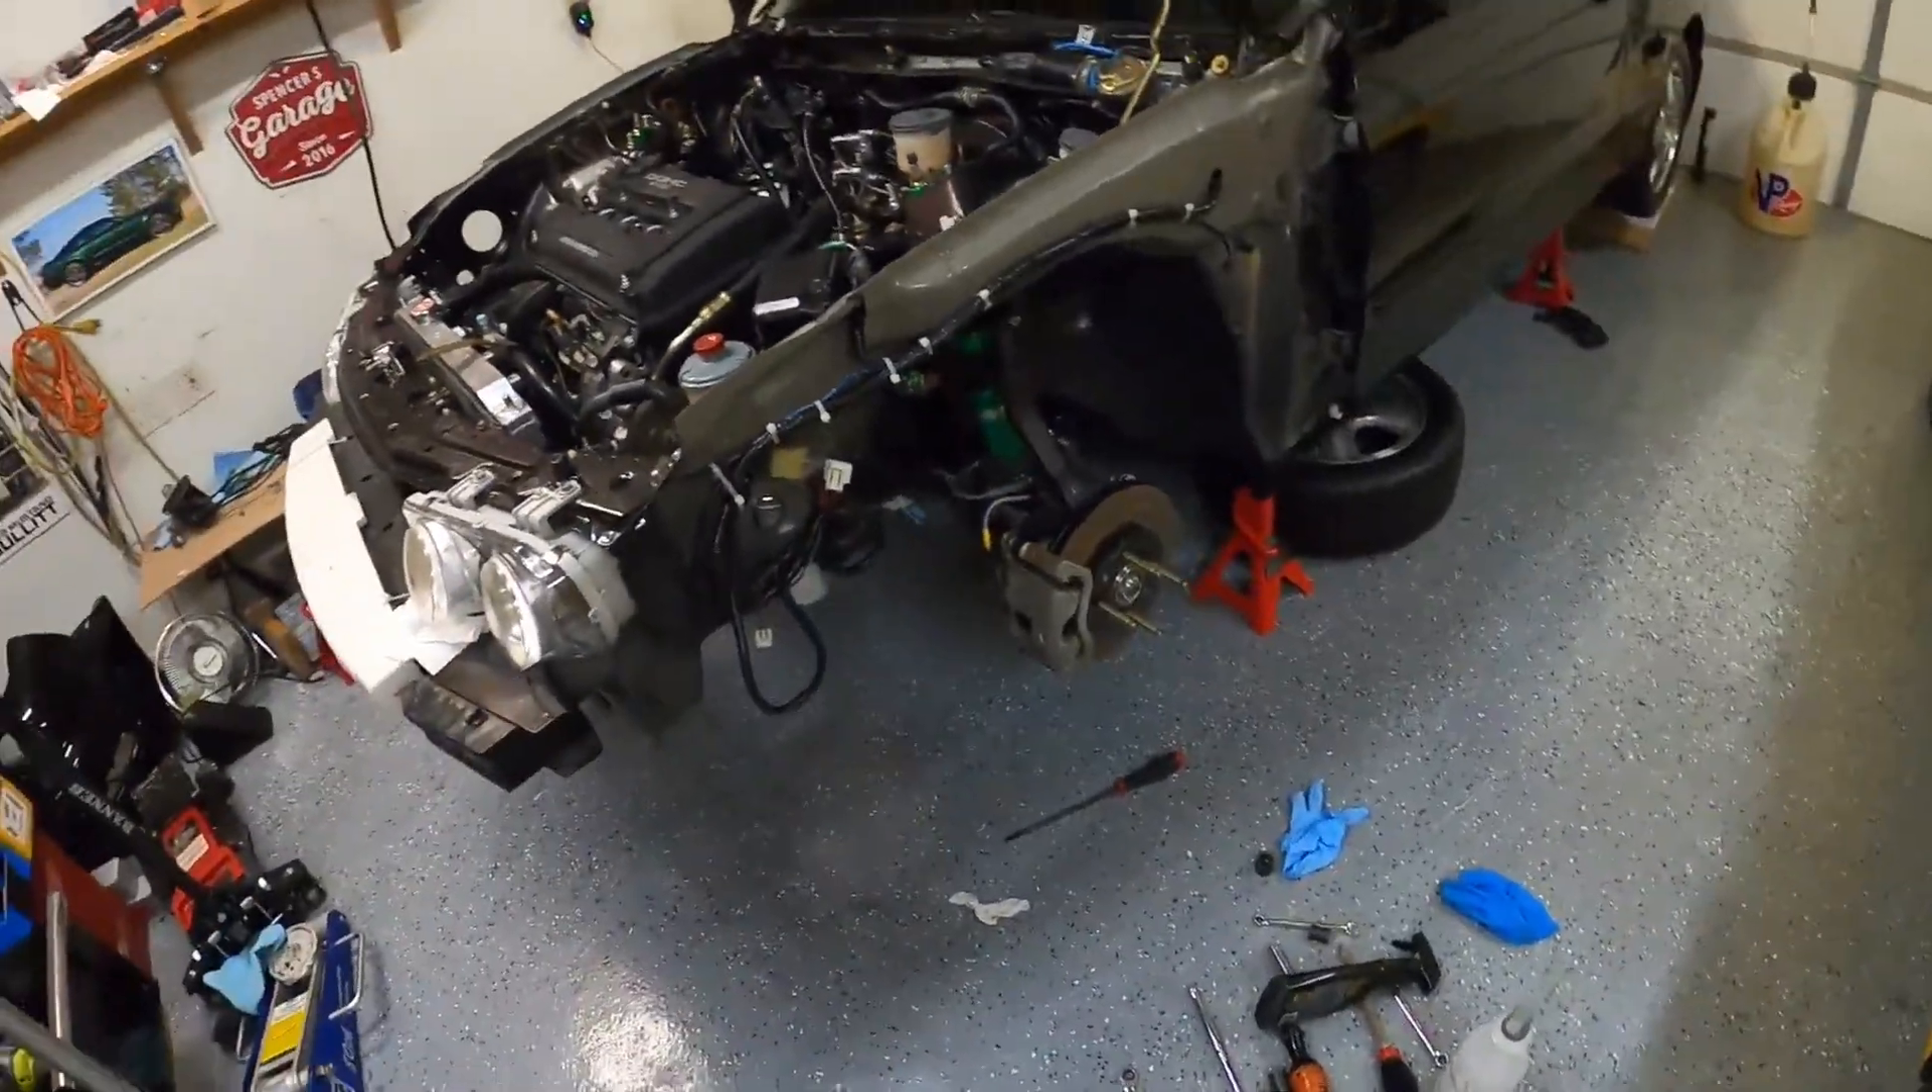So also yeah as you can see I have the front bumper off and the fenders.